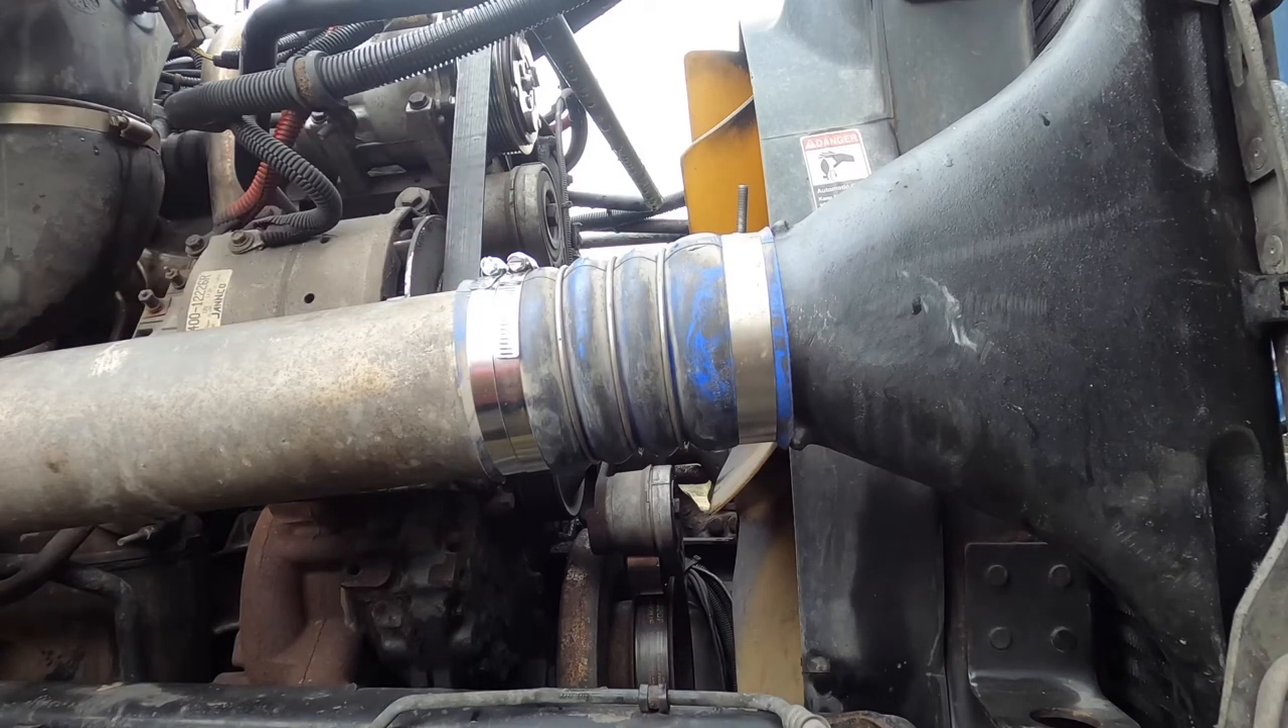So, we've got this boot on here now.